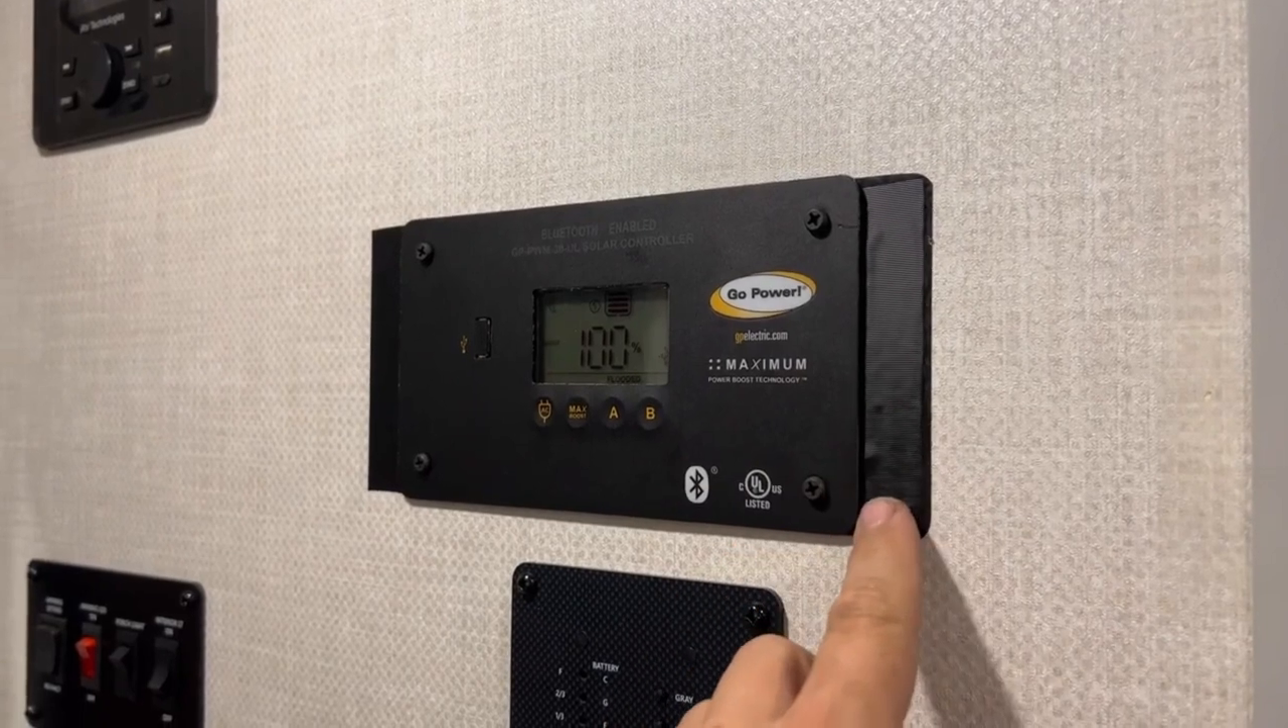The solar charge controller is installed now.